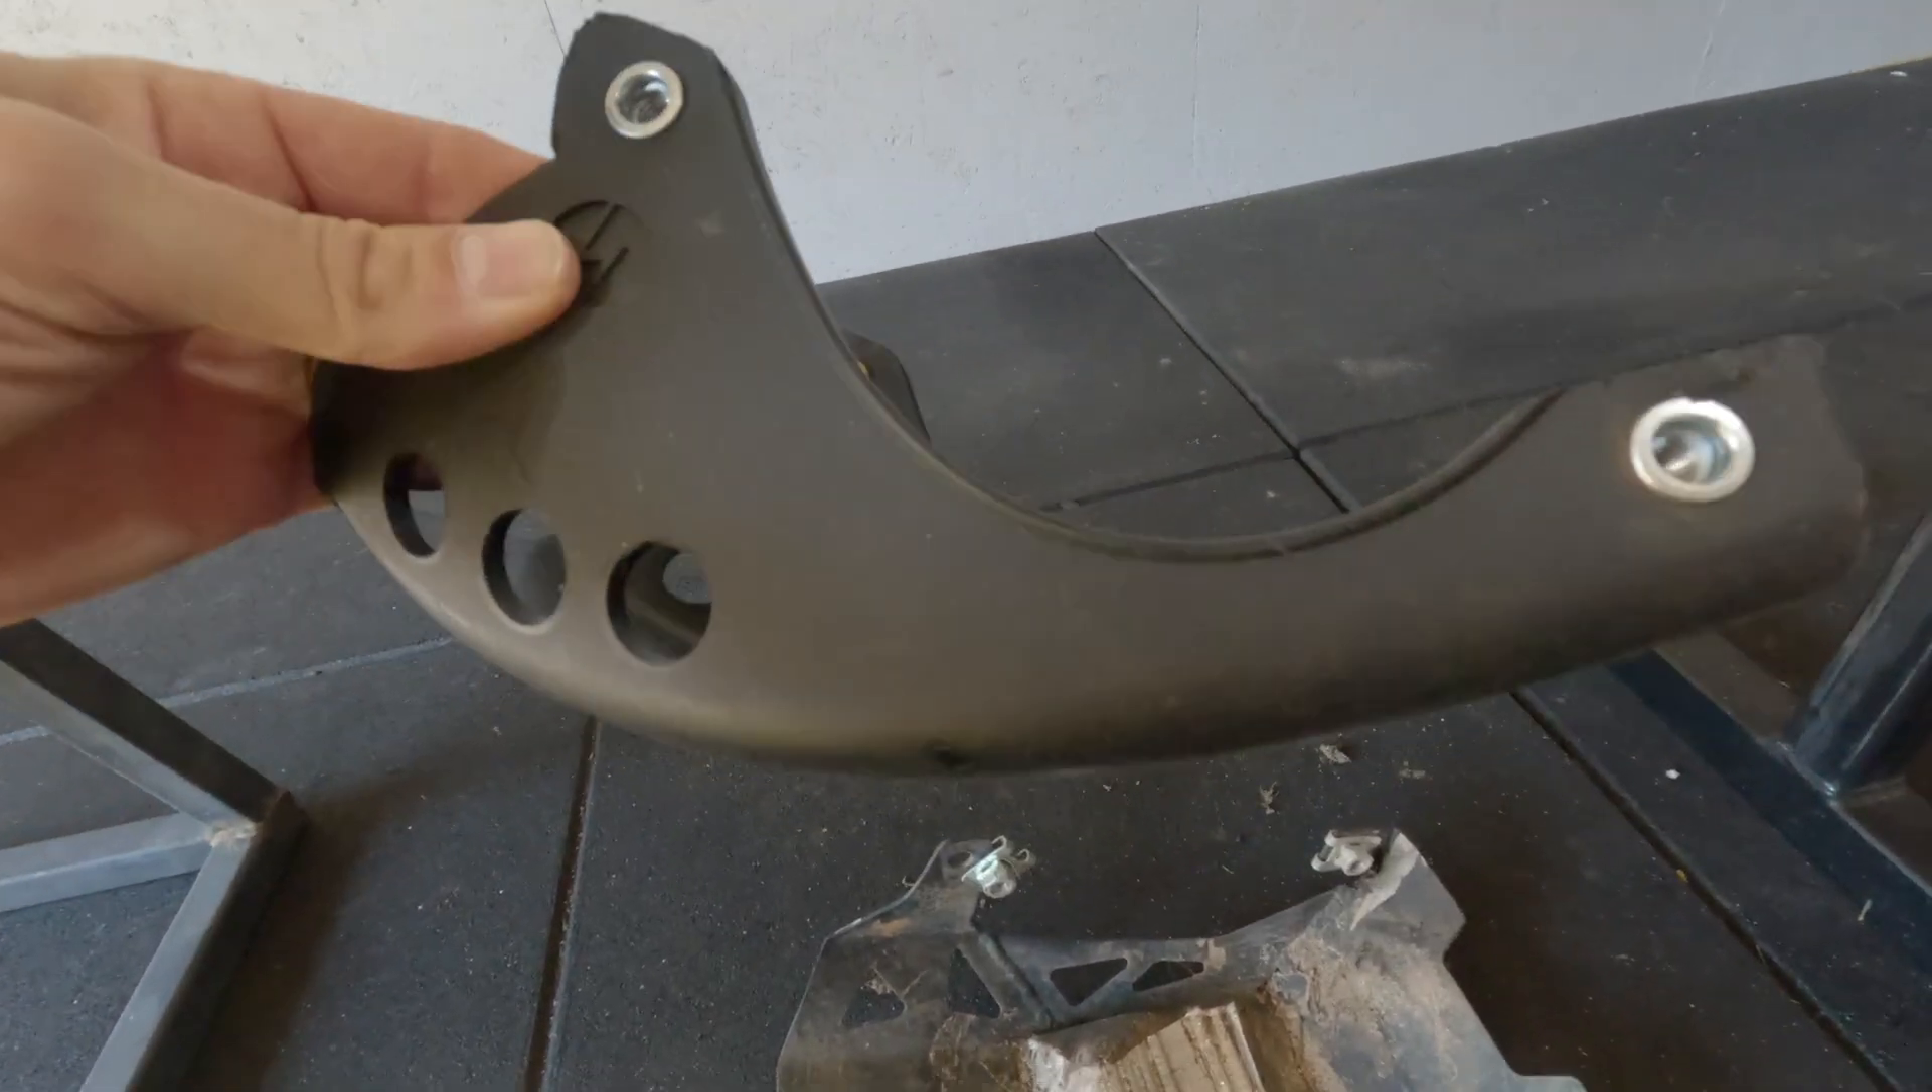I've got the mud guard undone pretty filthy.